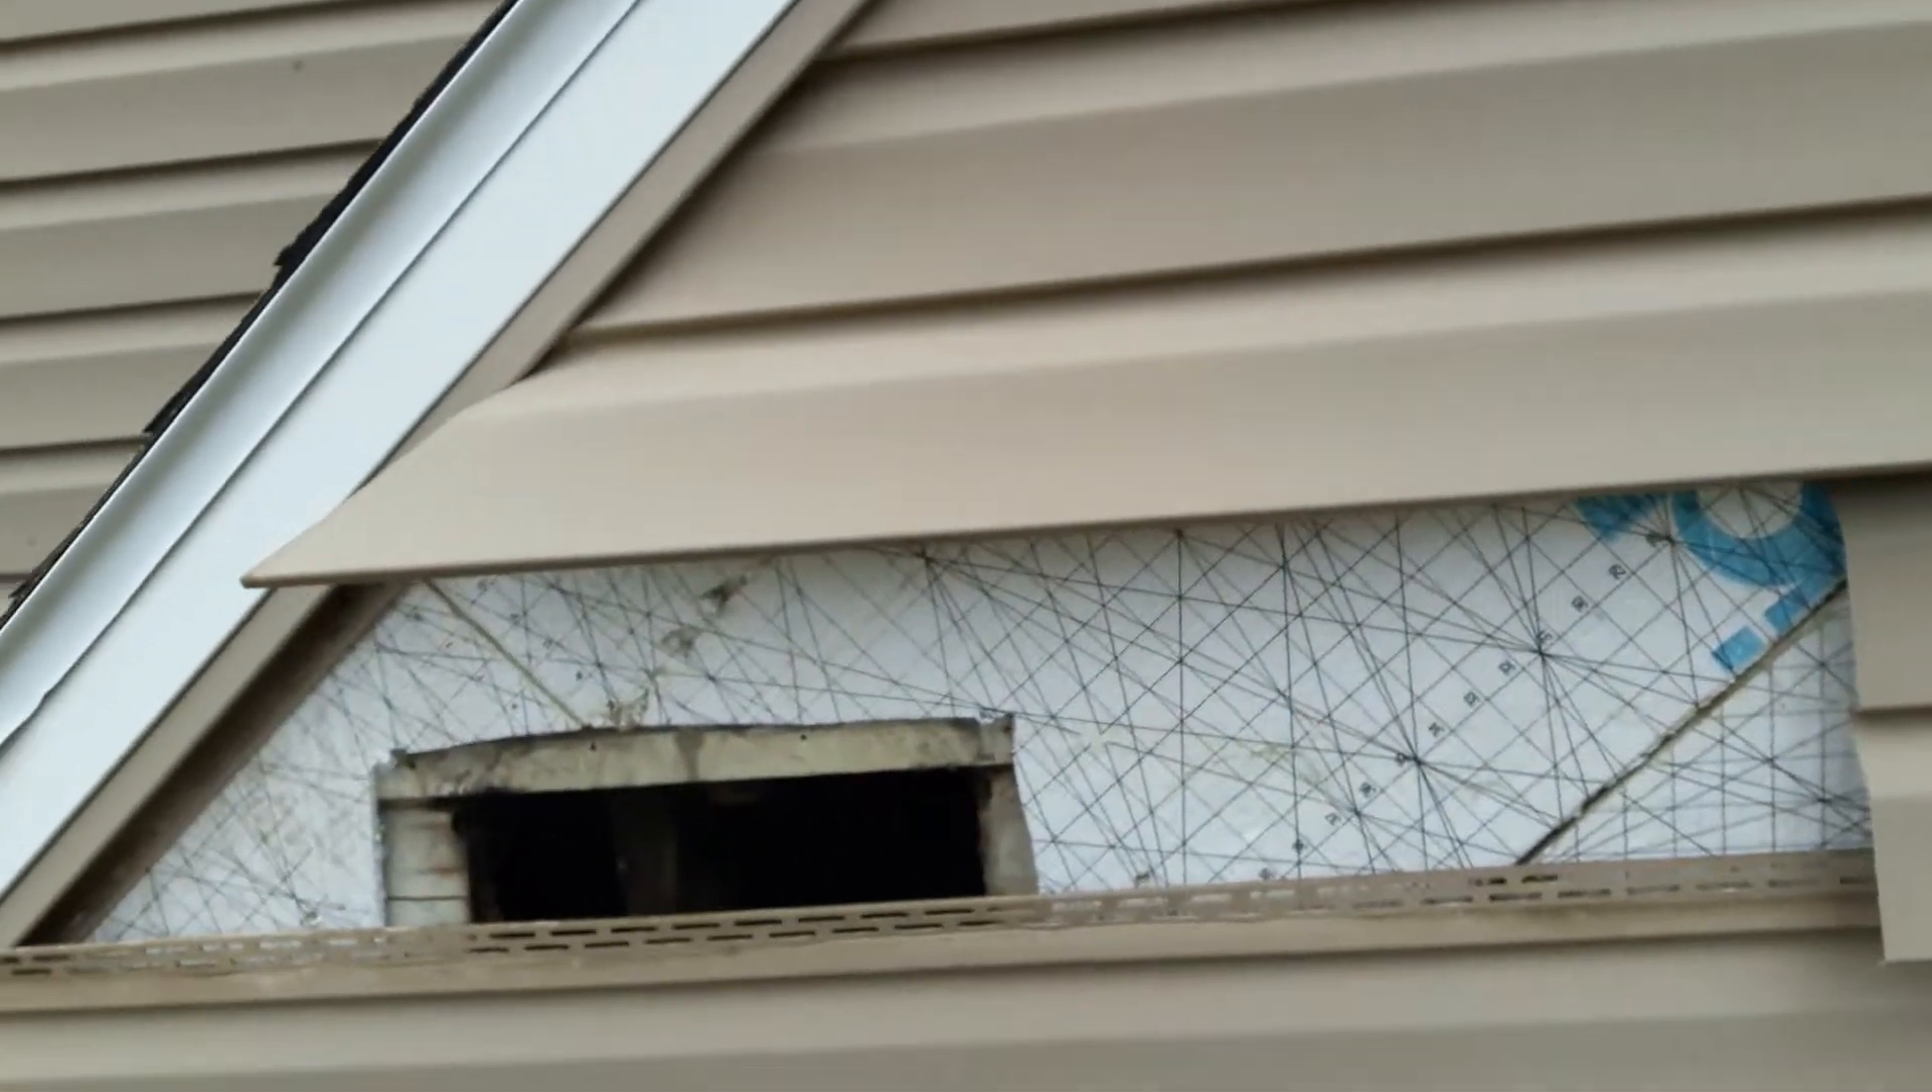I took this piece of siding off of right here.